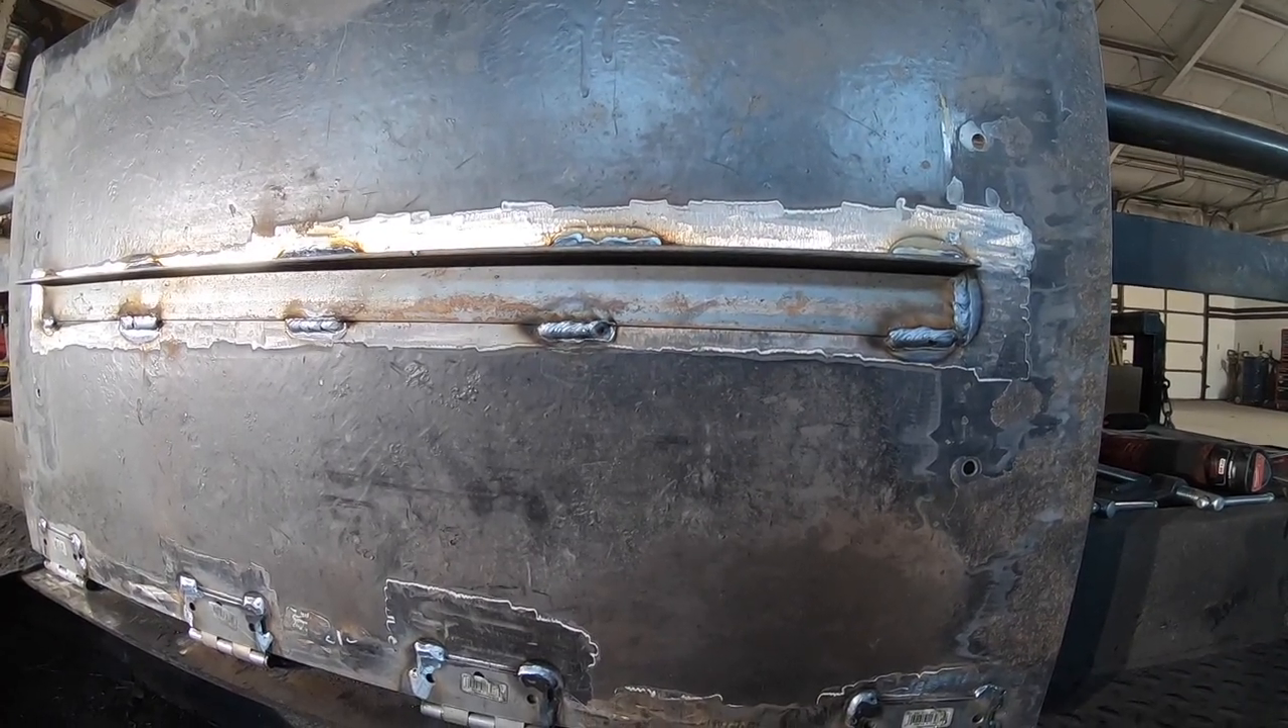And I welded this piece of angle iron in here just as a support to keep the thing straight.